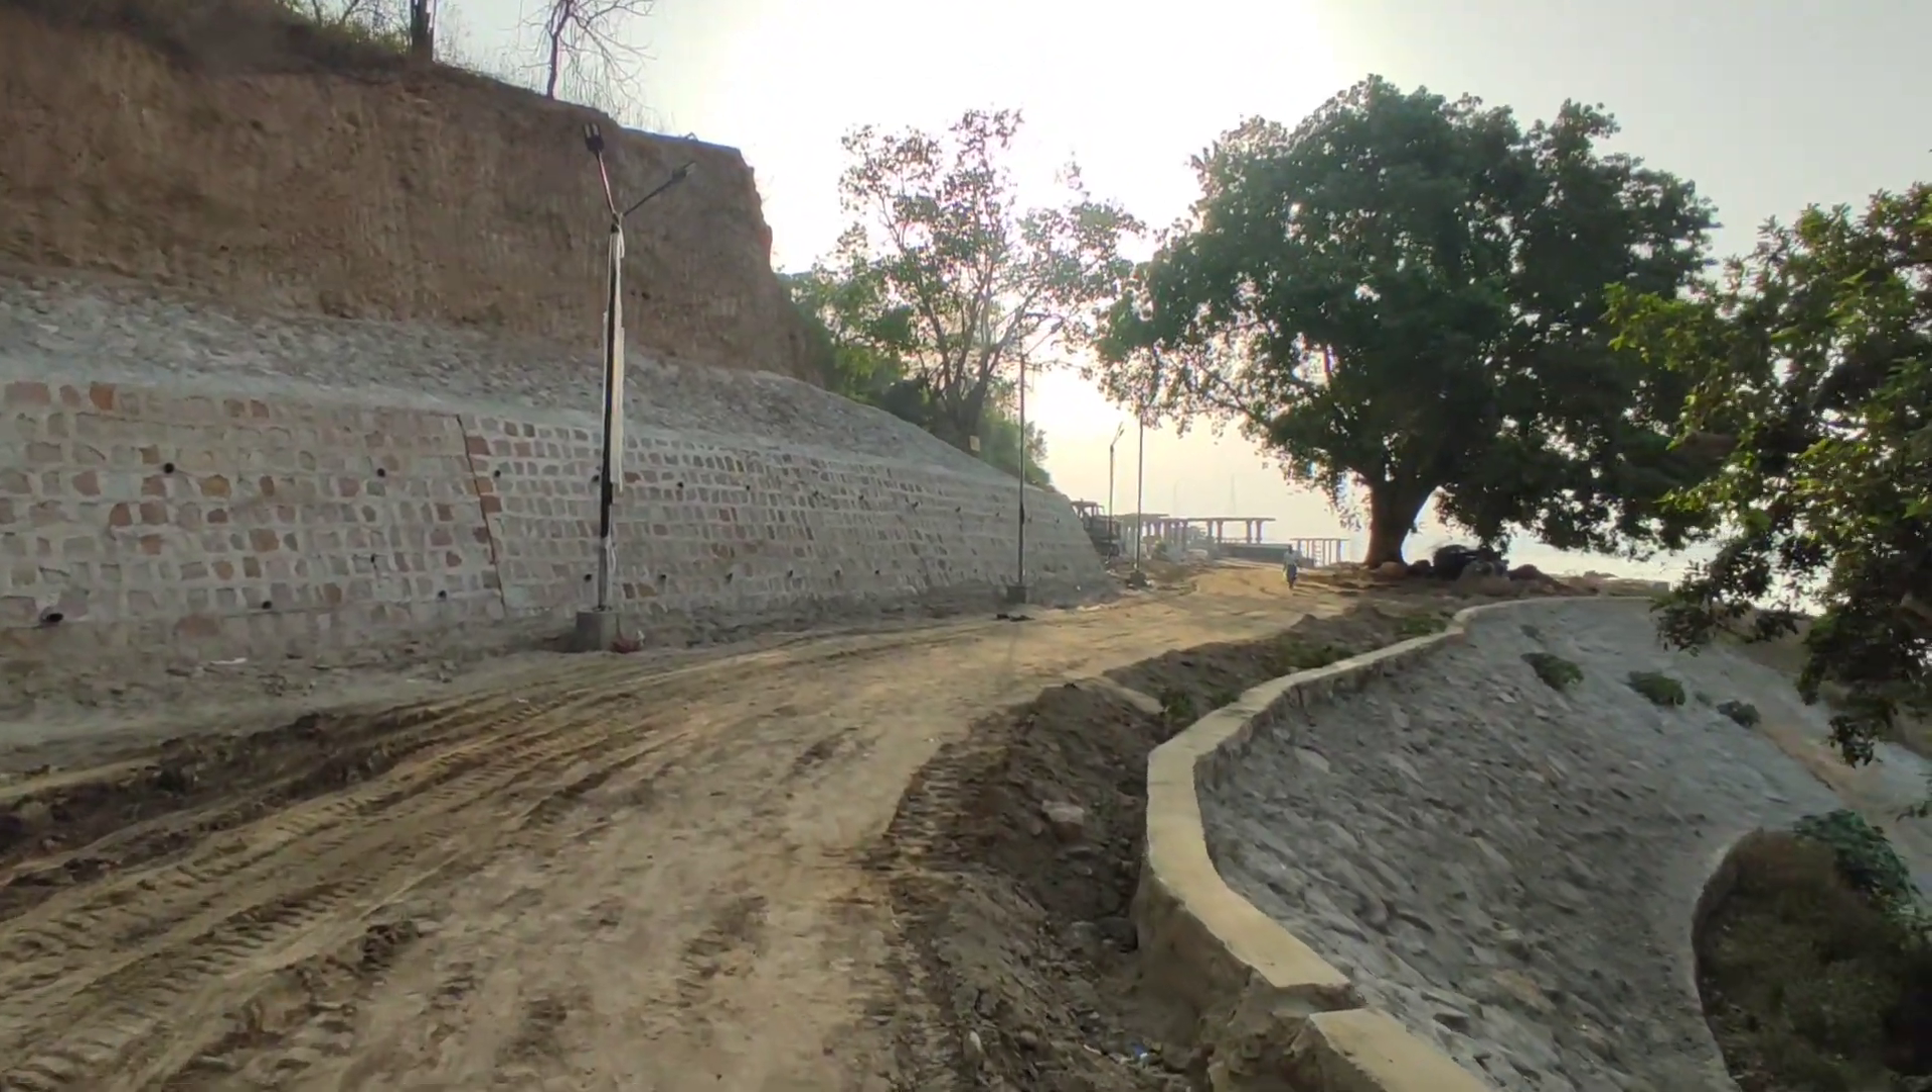देखें पूरा आगे तक आपका खंबा लगा दिया गया है।